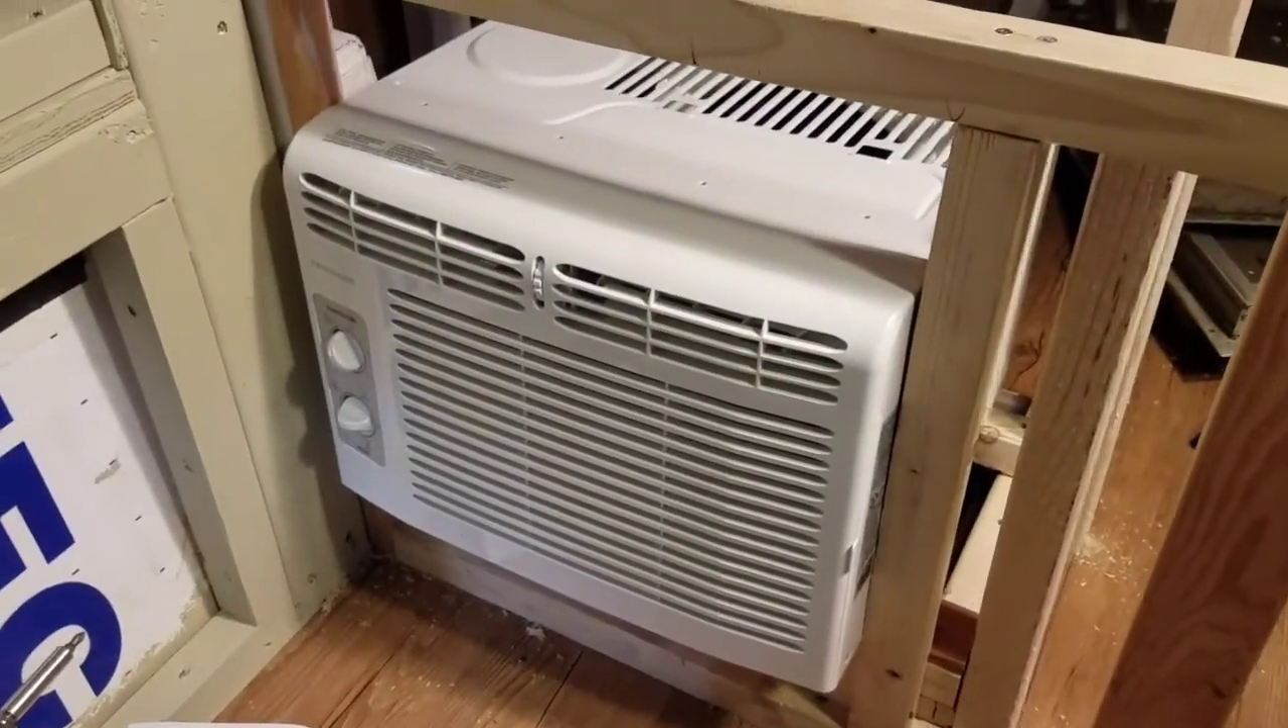Here's the unit sitting in the framing right now.